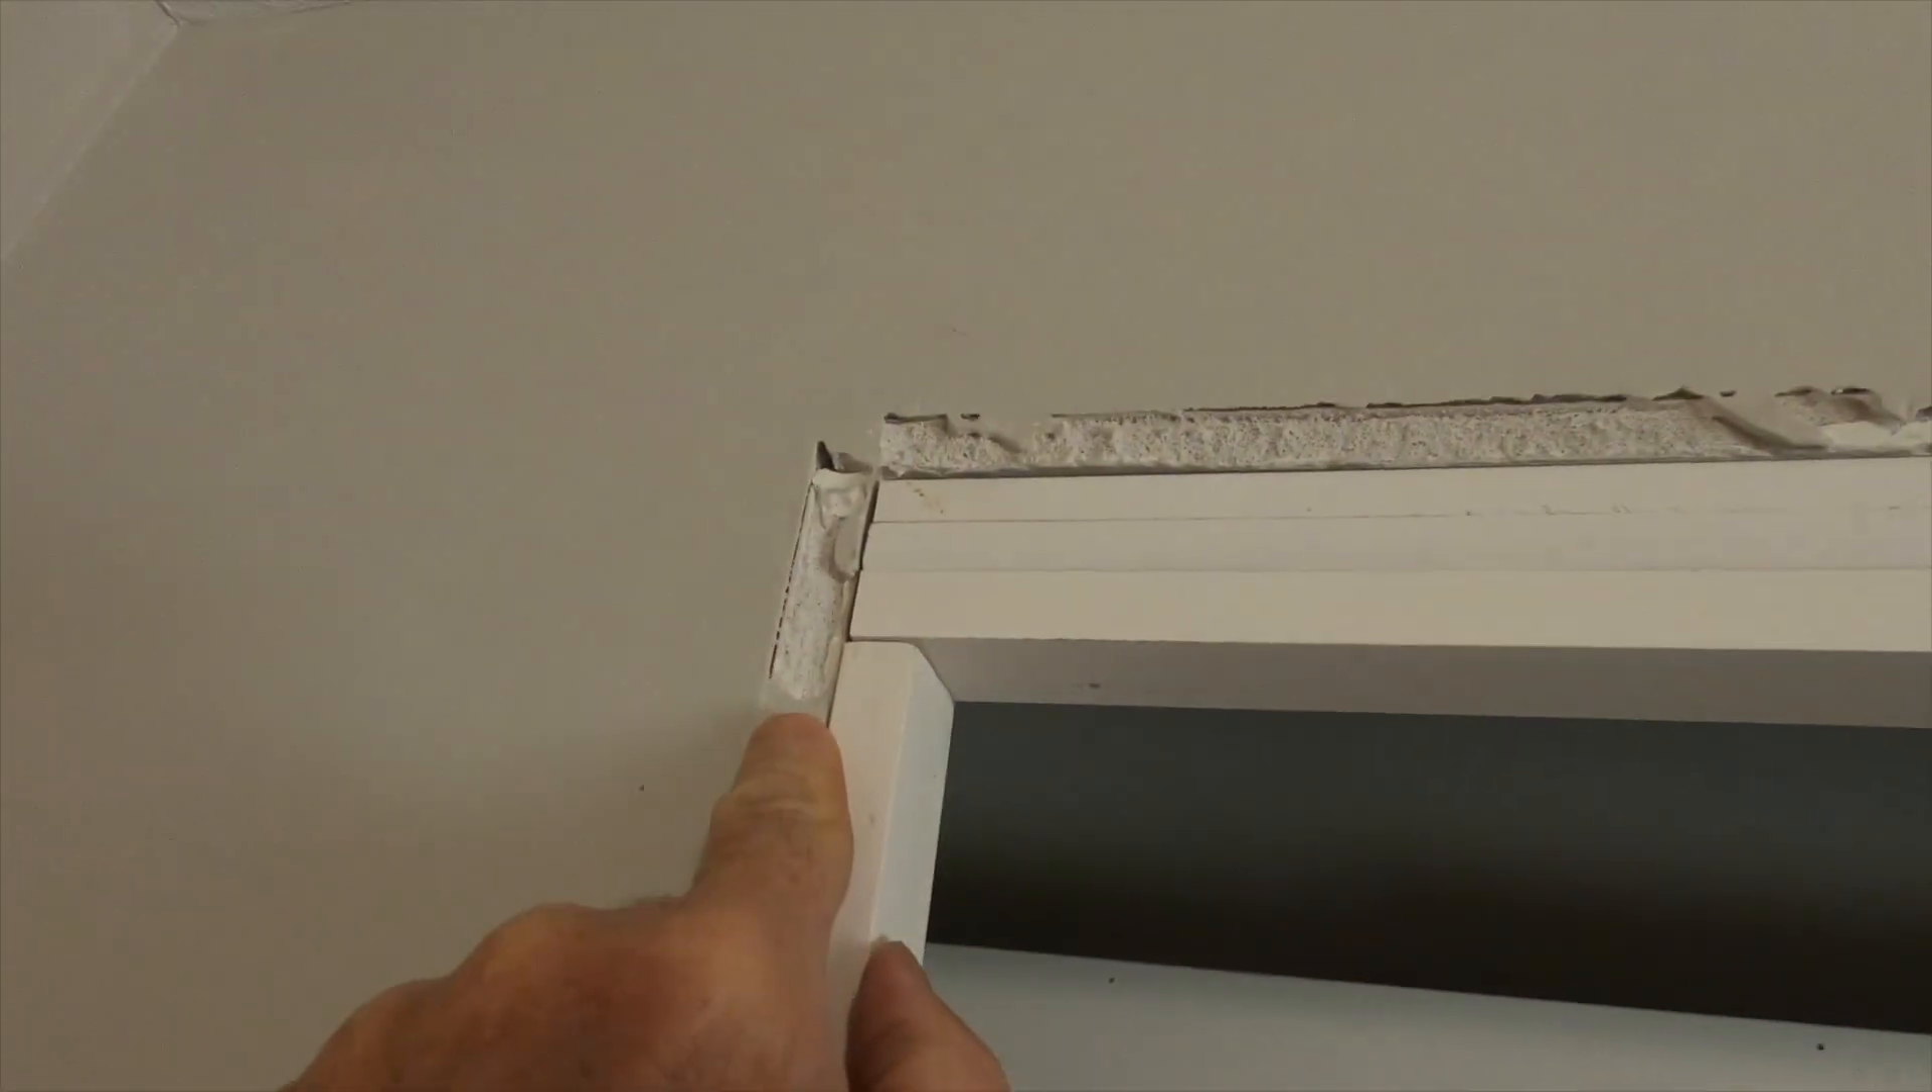You can see i fit the top piece in there and so it goes right out to the side of the opening there like that.